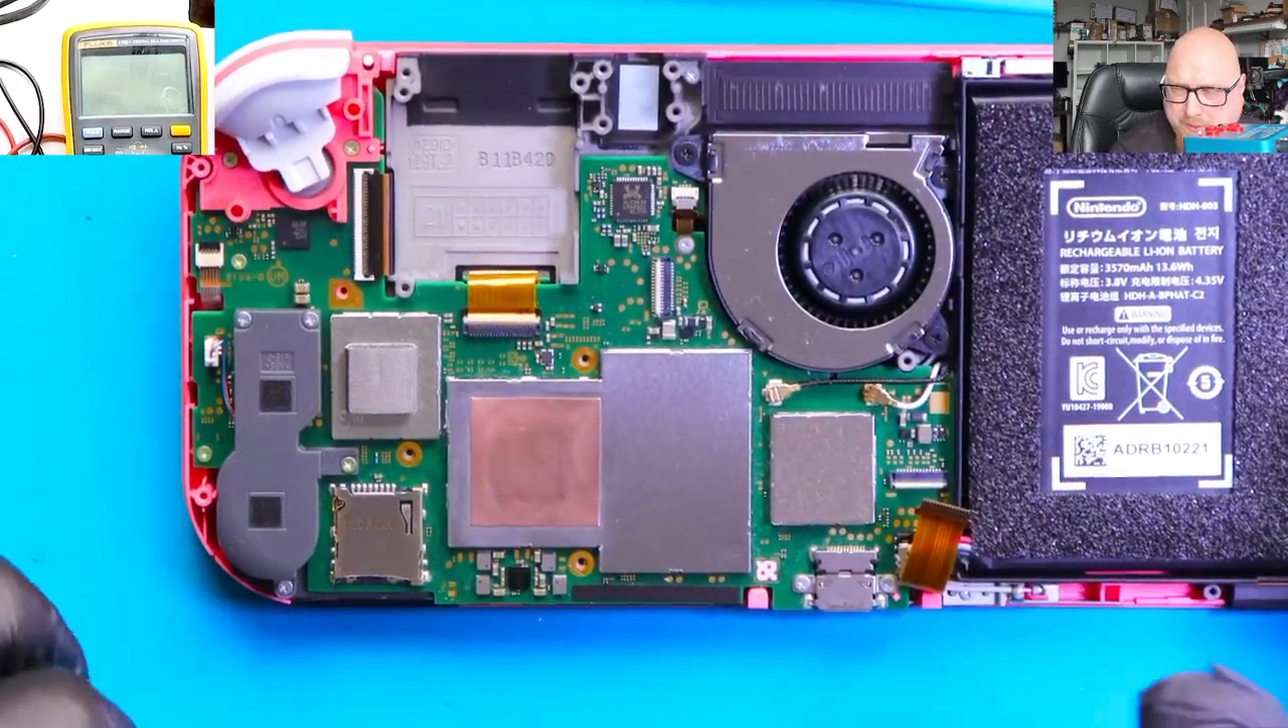This console is already disassembled to let me install the chip.